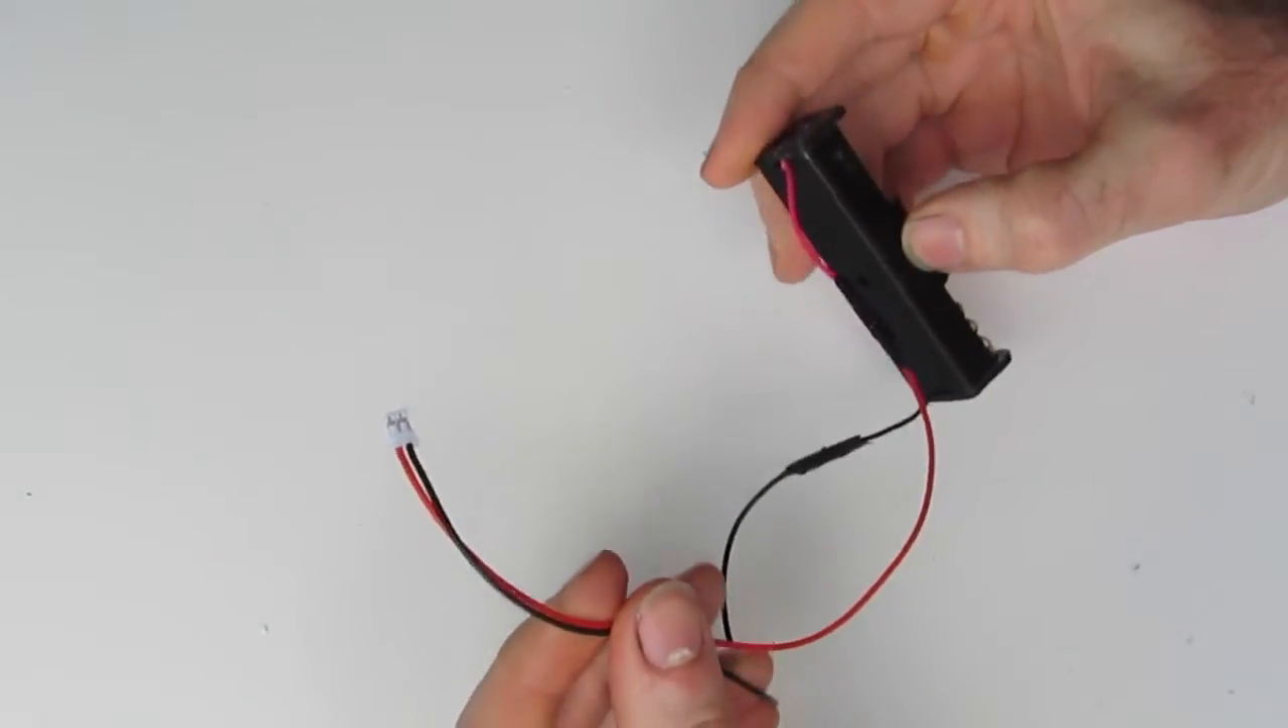Likewise, I've already attached the cable, one of the connecting cables to the battery holder.